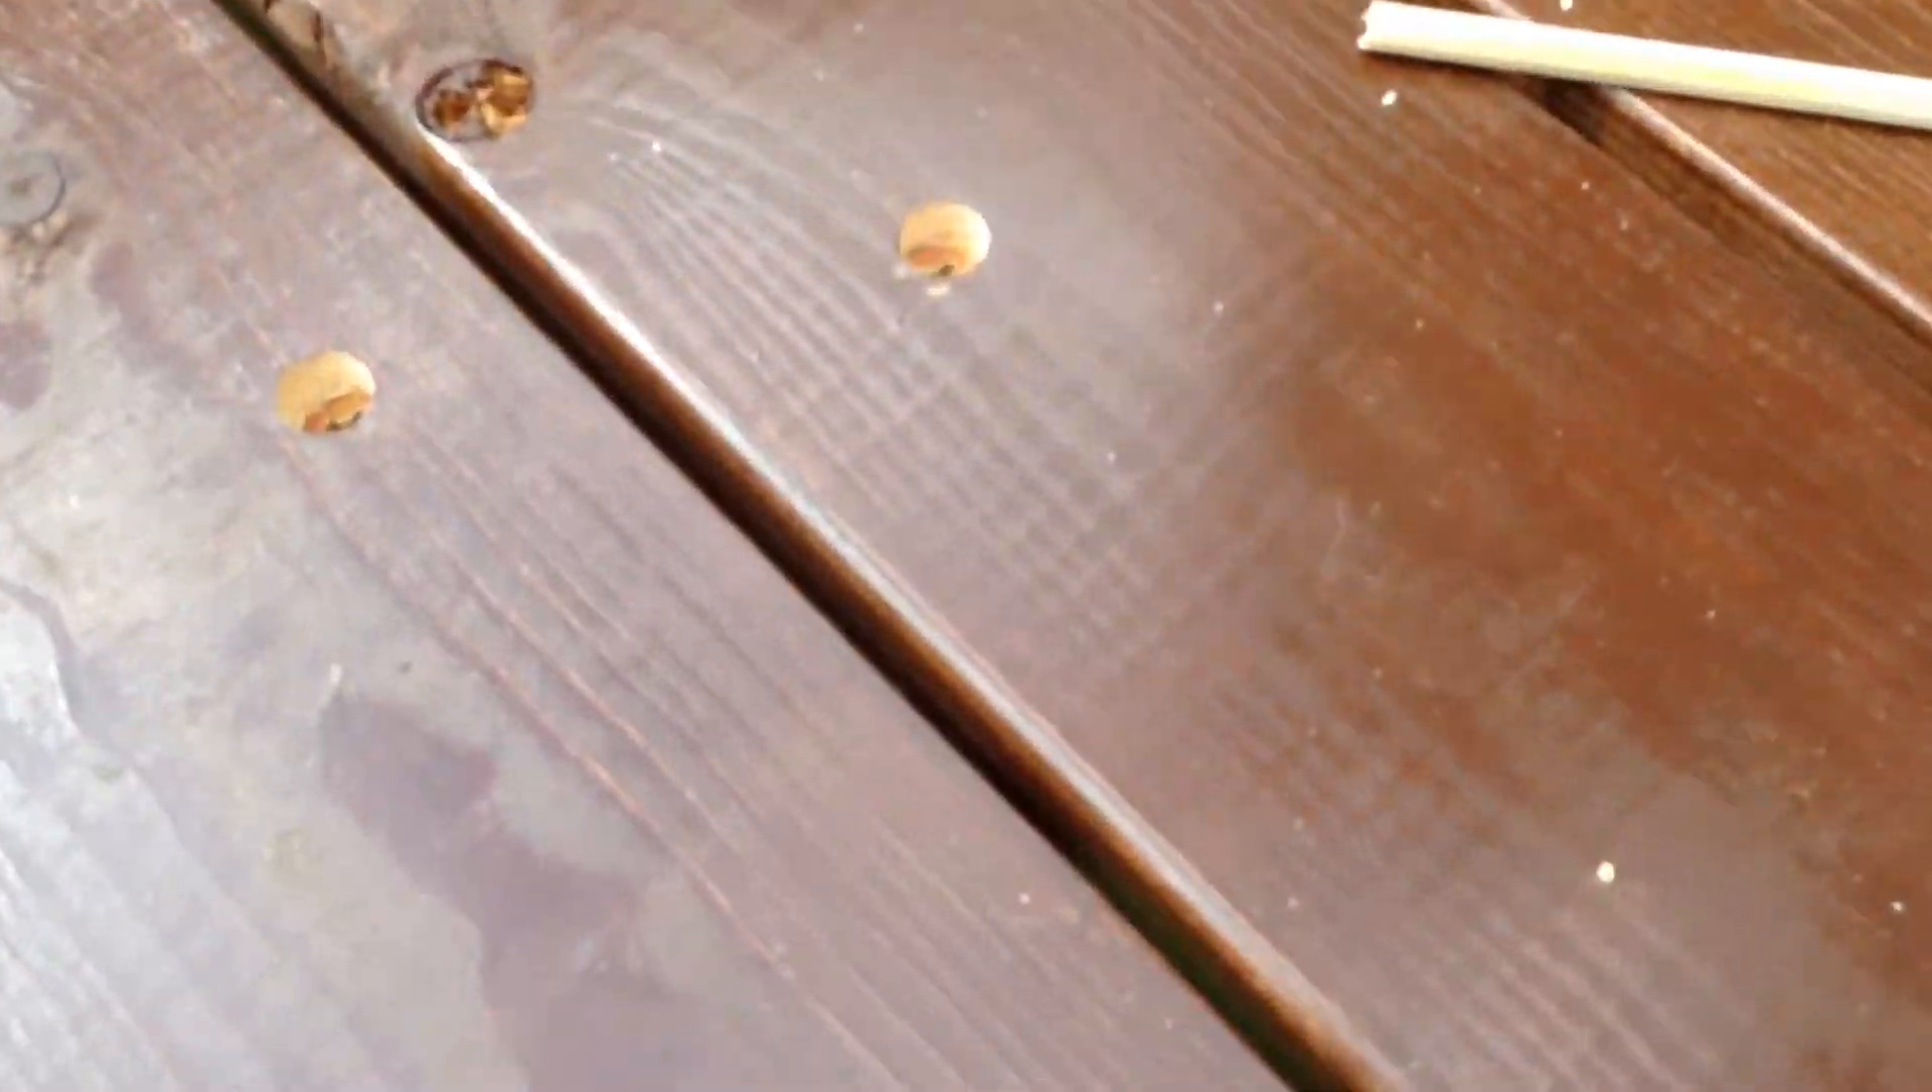Ну вот стол закончен его смонтировали сейчас осталось поставить заглушки вот в эти гнезда.